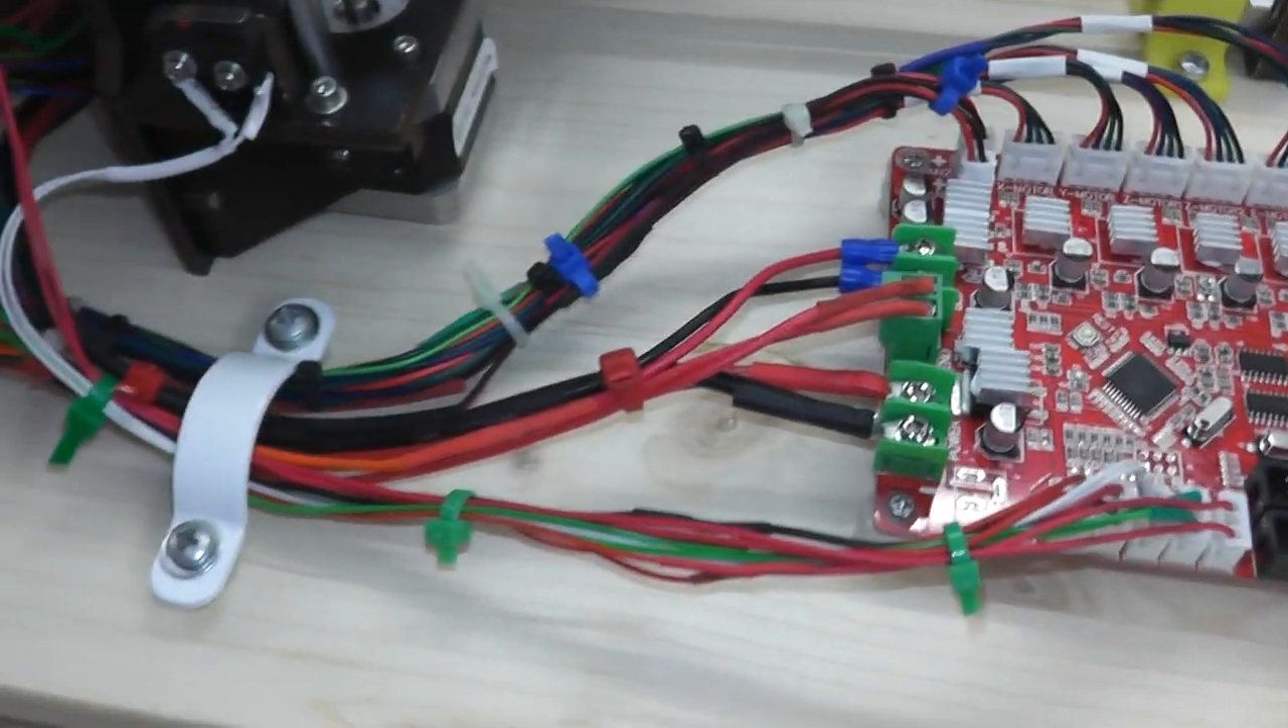Ich habe also alle leitungen die jetzt wo es notwendig war verlängert habe die hier mit kabelbindern zusammengebunden.